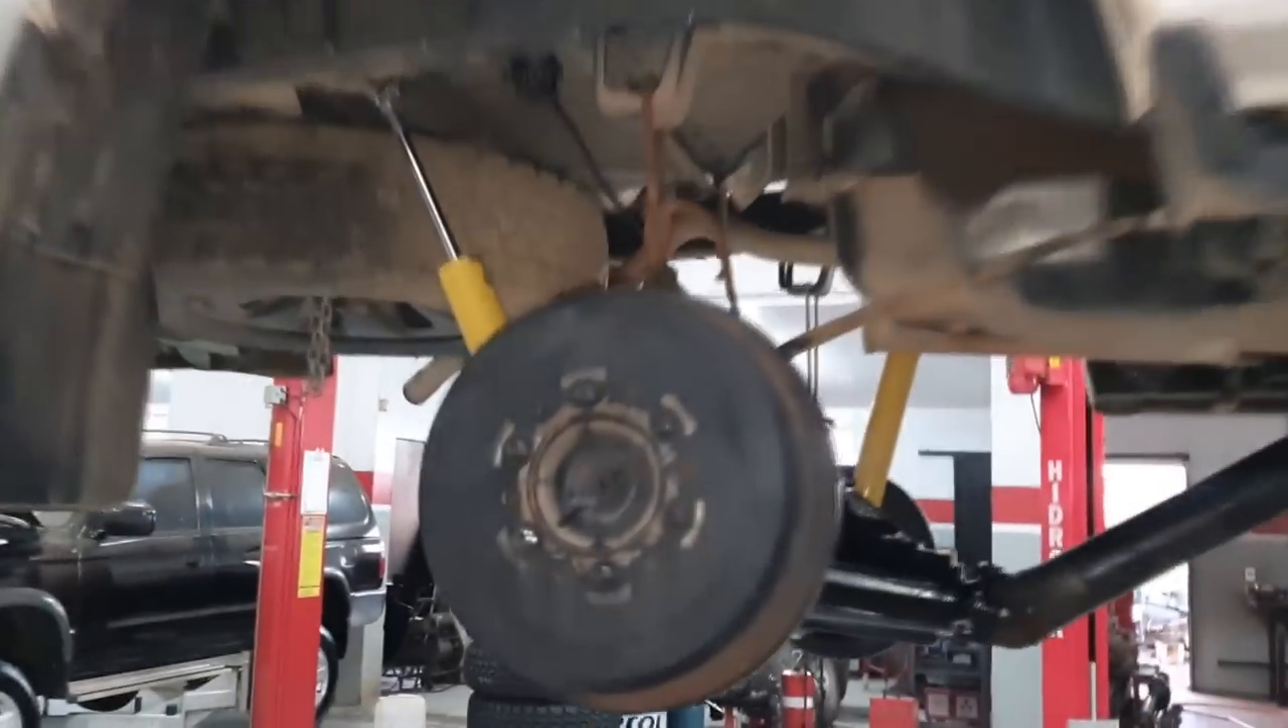O amortecedor Offshocks está aqui instalado.